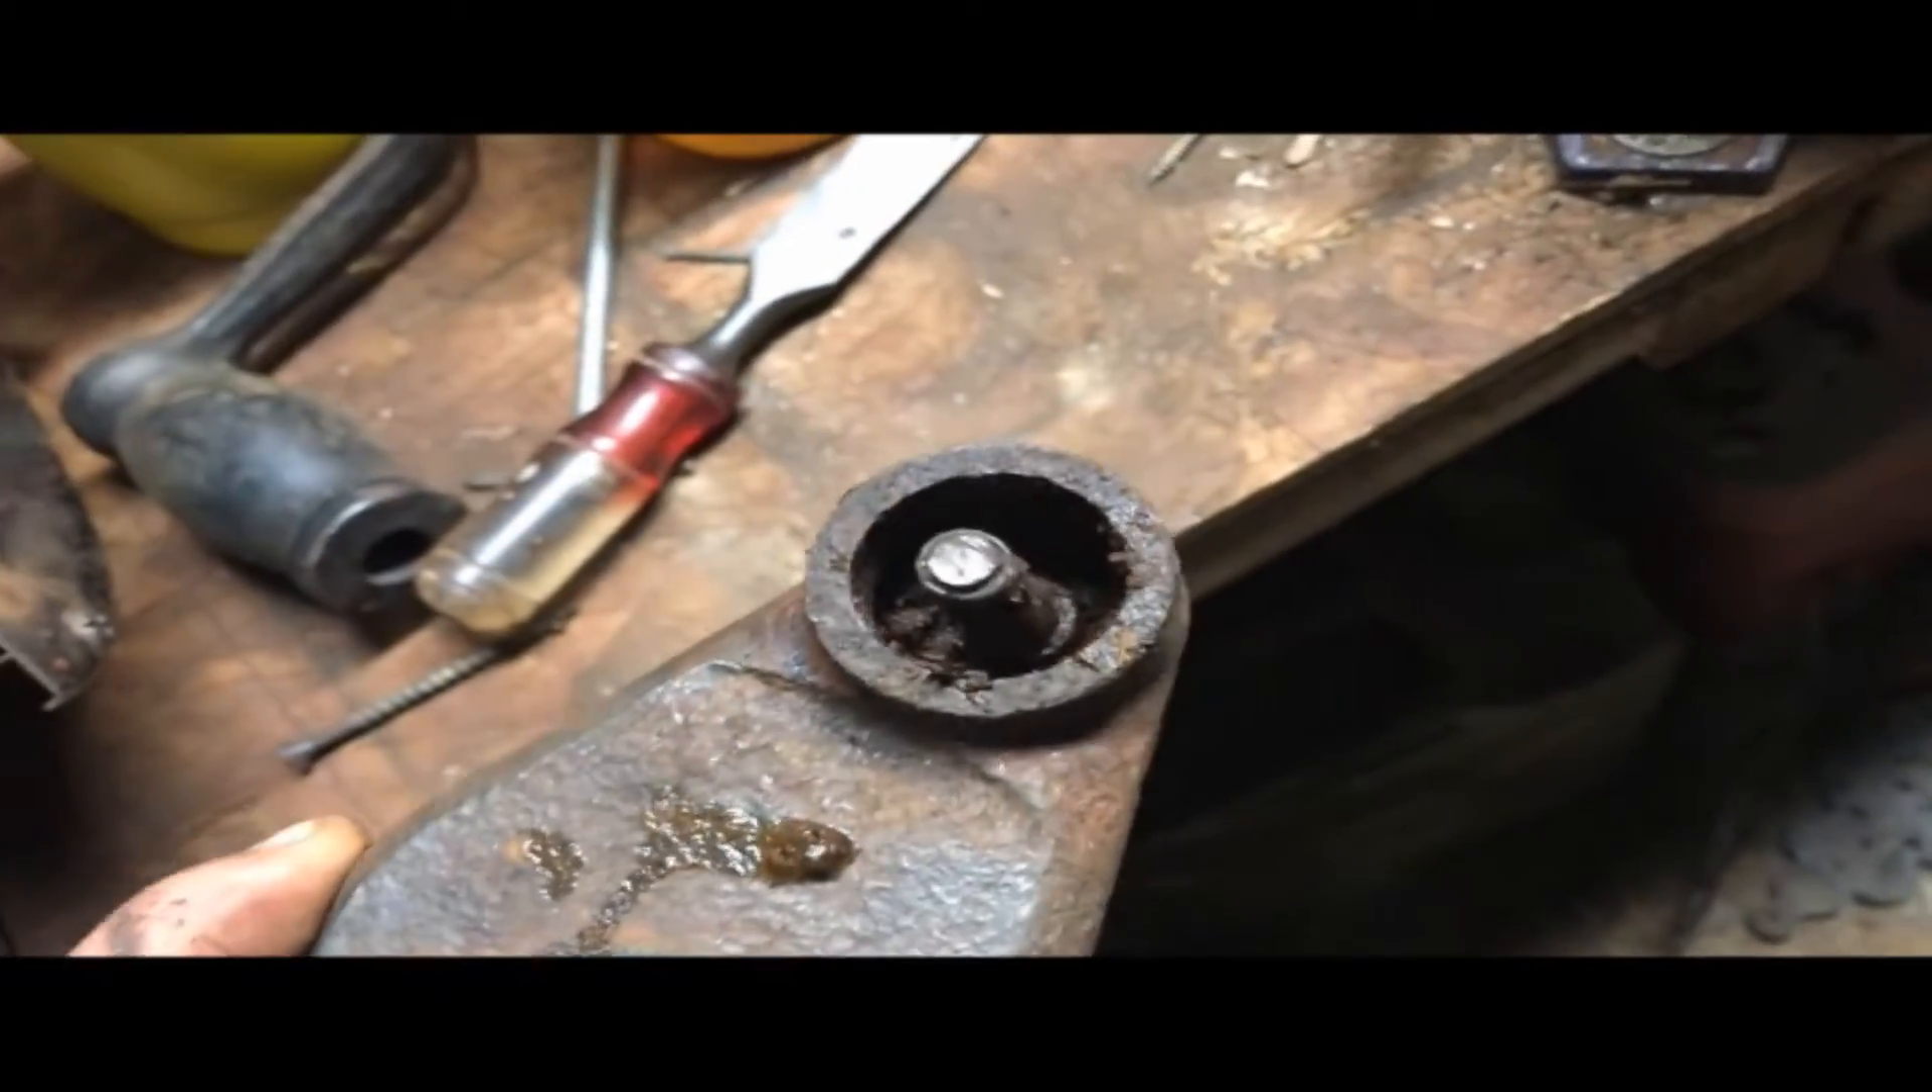I'm gonna have to finish getting this post out.